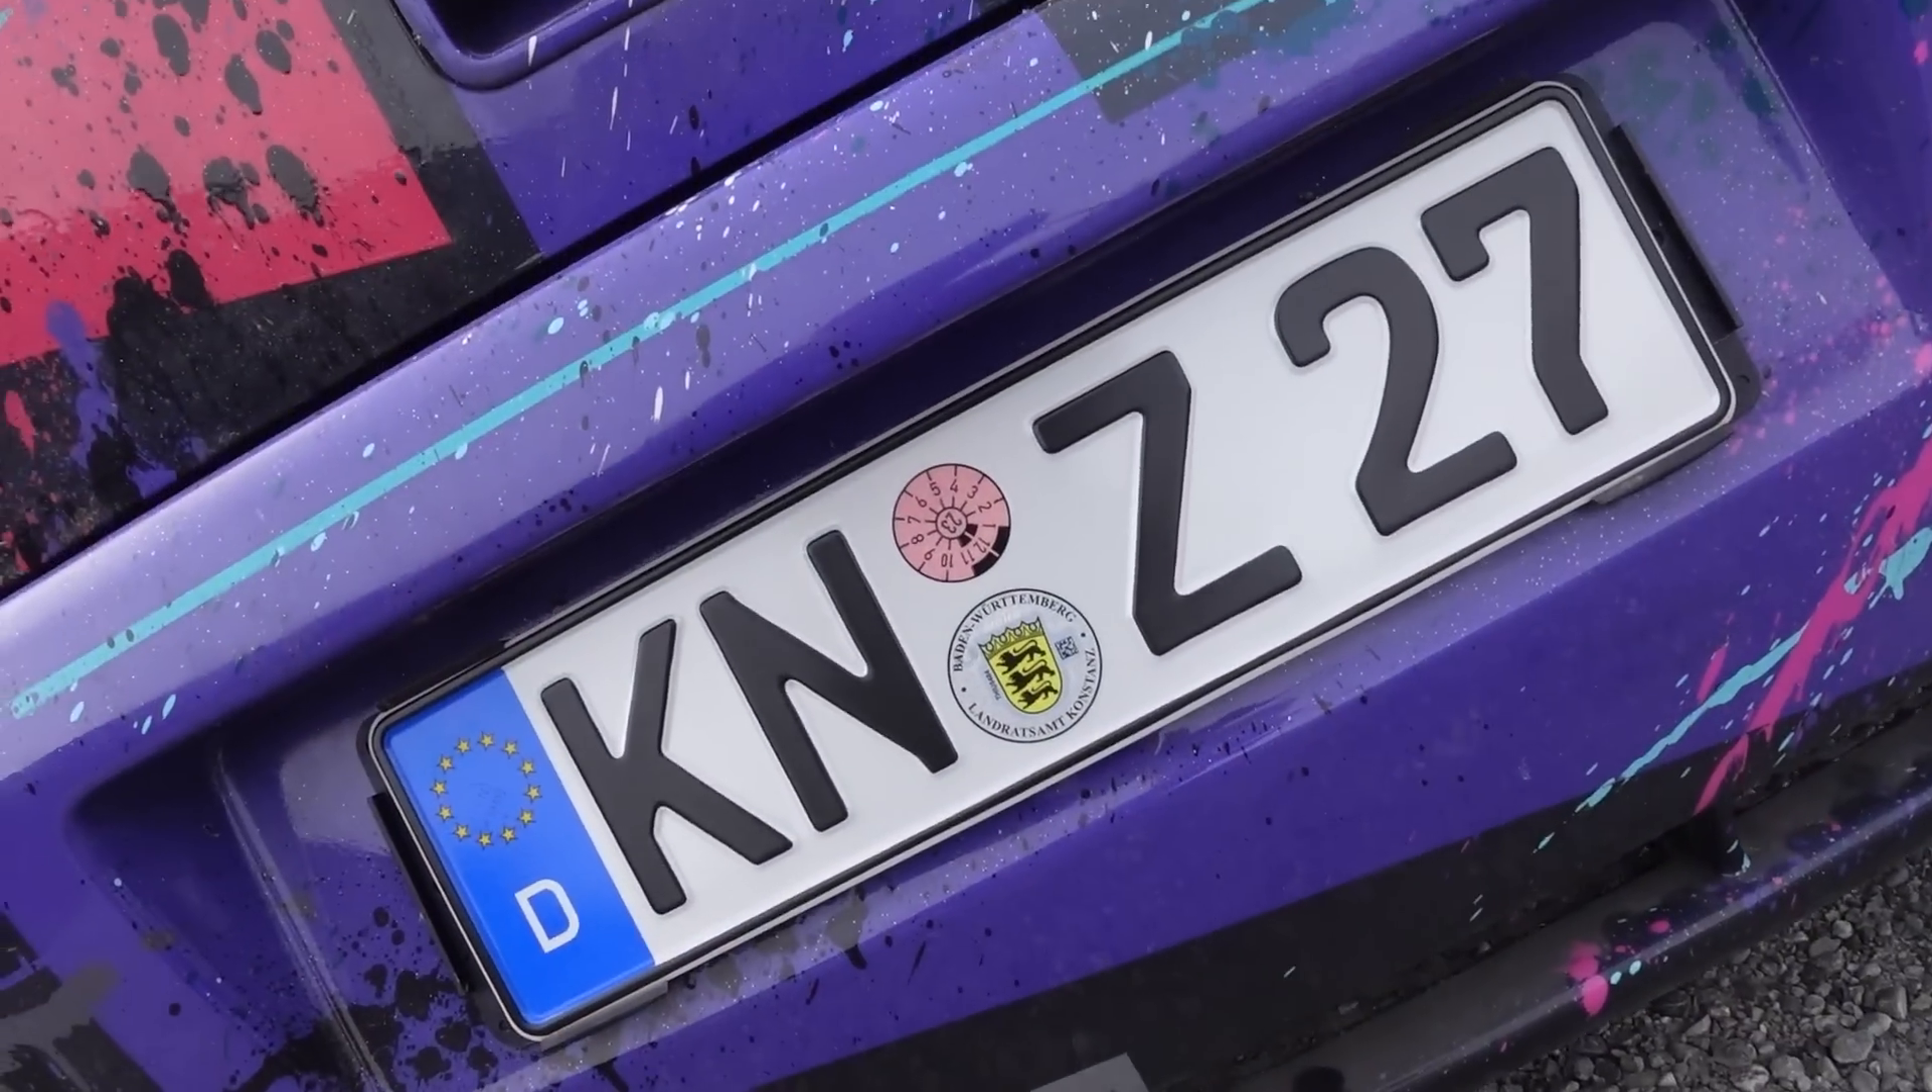Schaut es euch an. Kennzeichen sind dran.